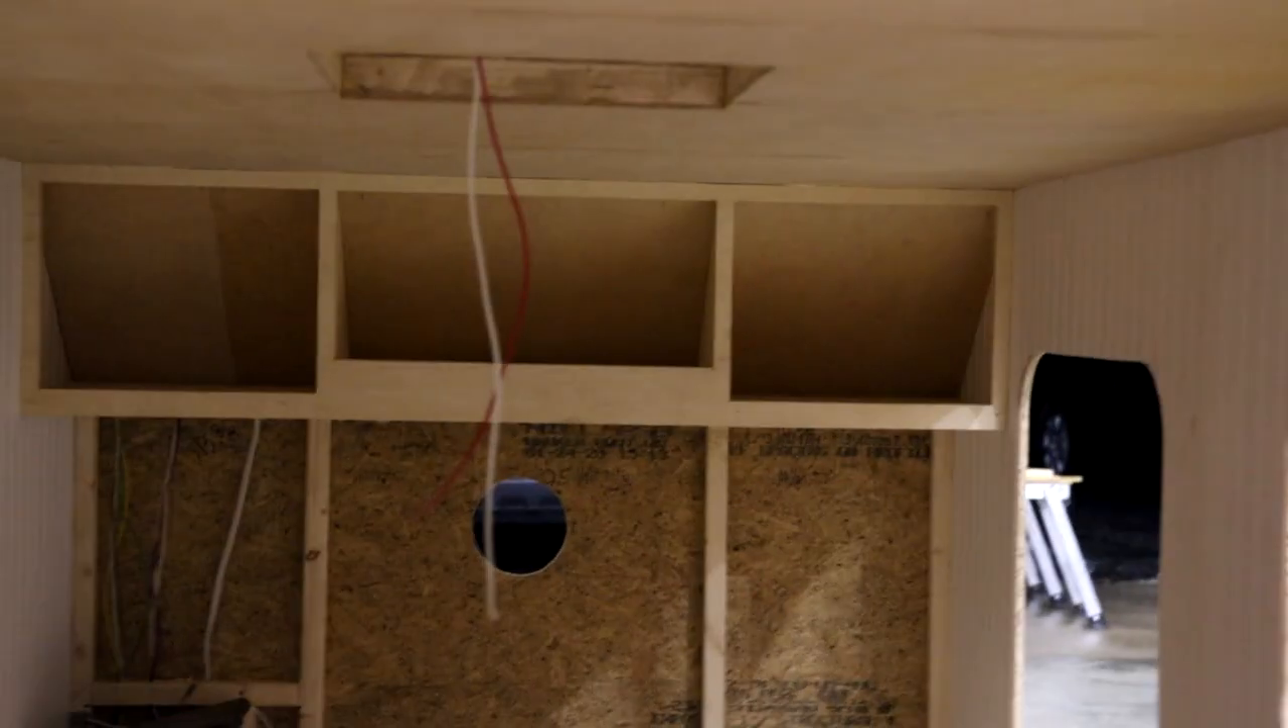And we got that cabinet mounted up front.